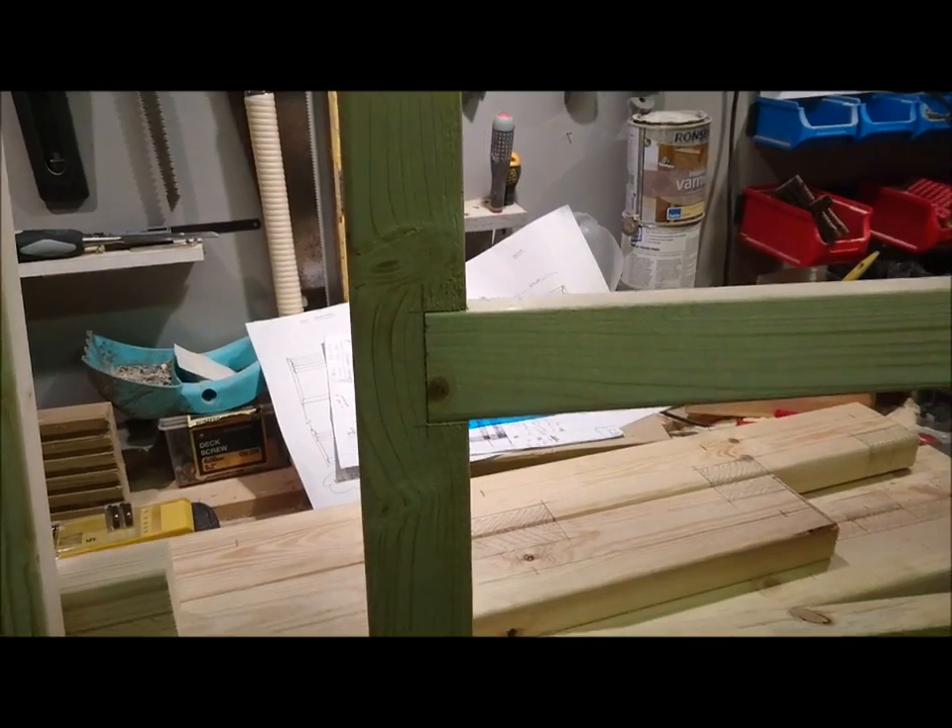I have put some of the pocket hole screws in just to hold it together and there you can see how nicely the joint fits in all the way around.